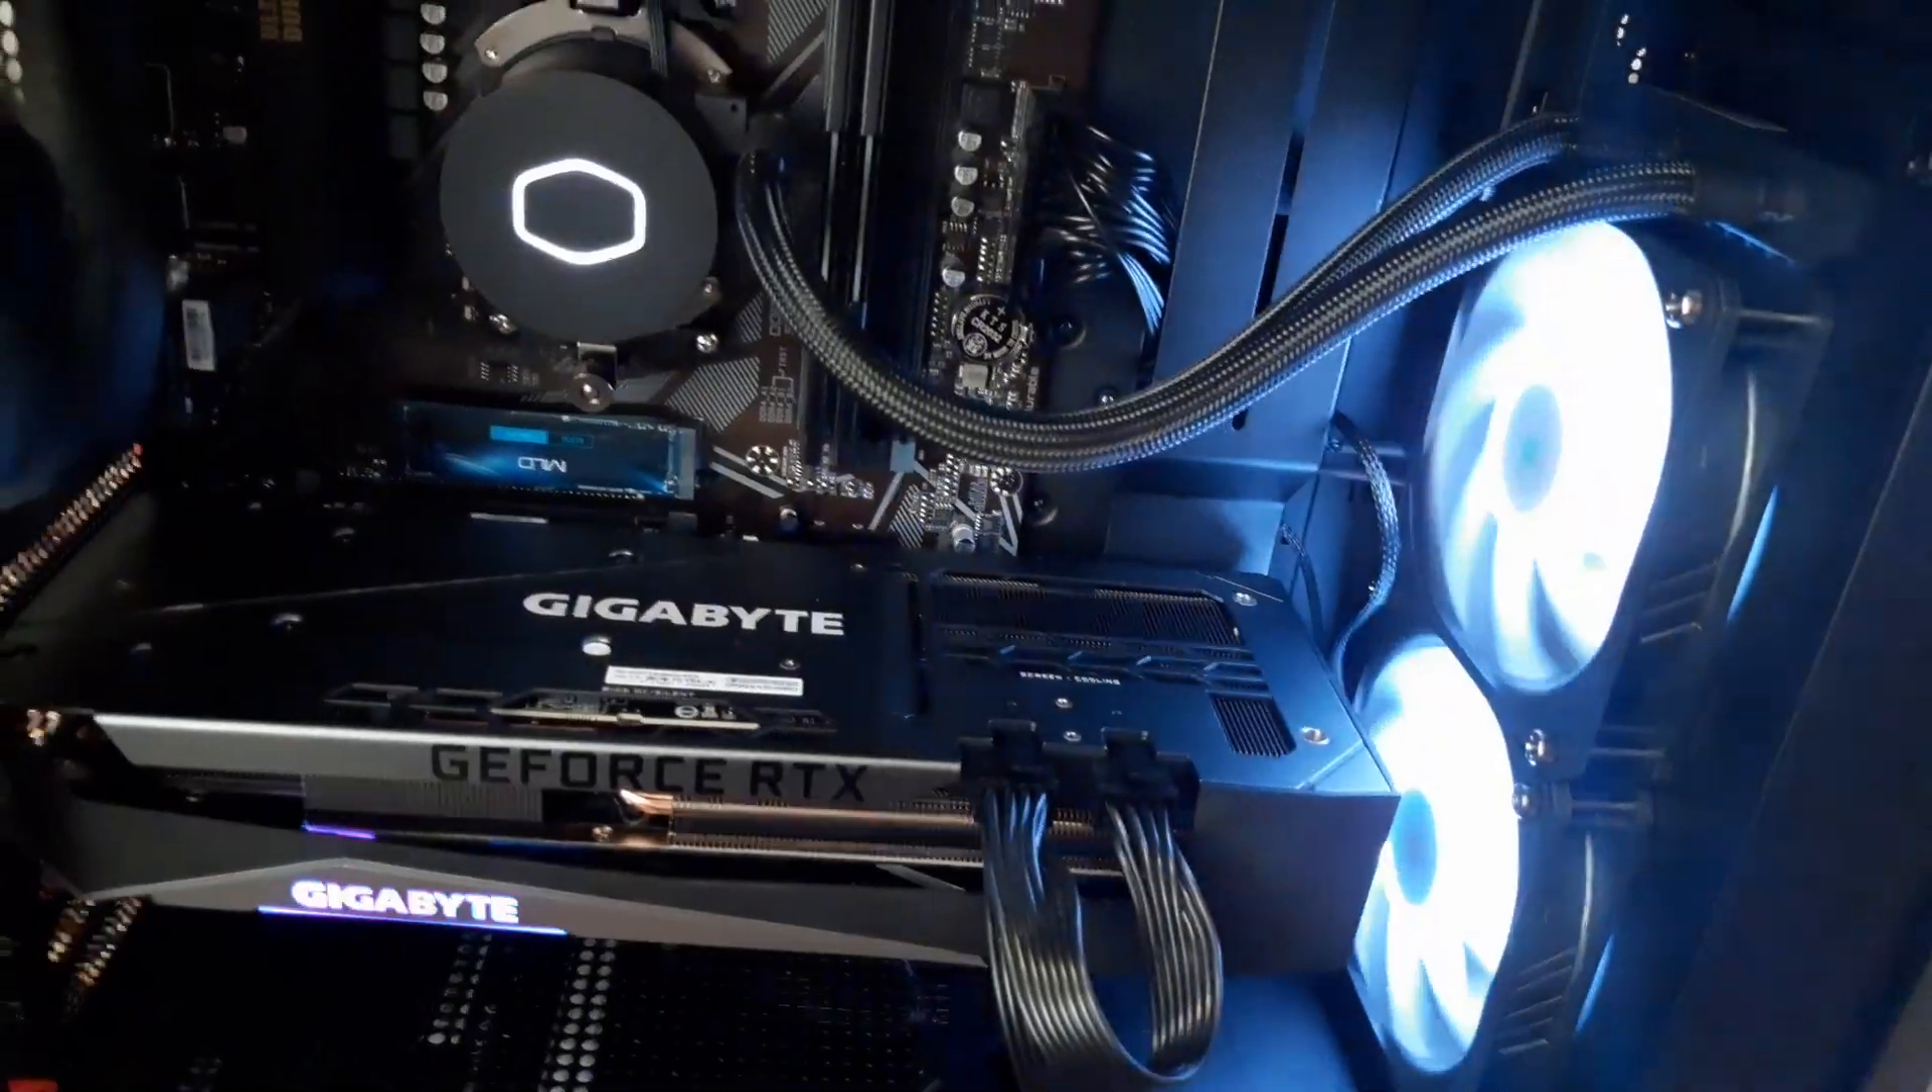Gördüğünüz gibi ekran kartını vesaire her şeyini taktım ve tuşuna basıp gücü verdik yani.